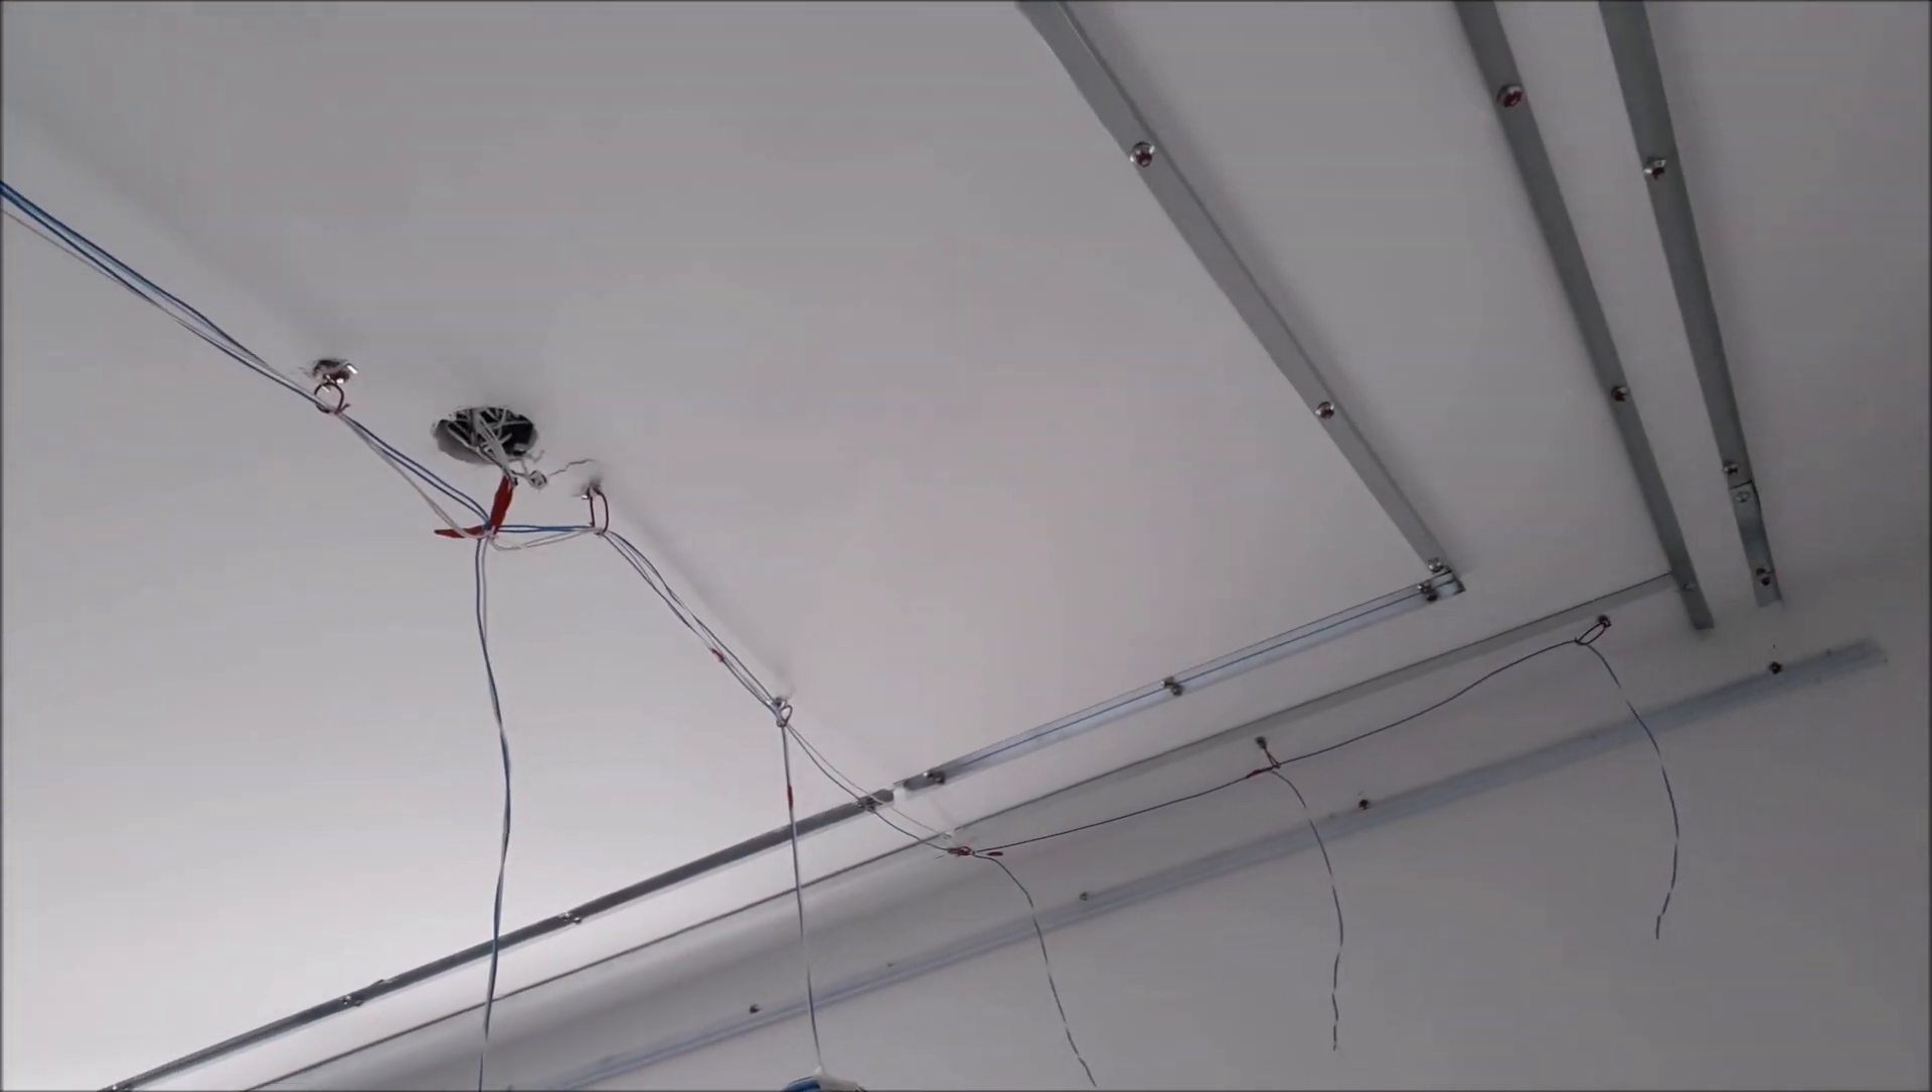Já fiz a fixação também de todas as cantoneiras que vai segurar o fechamento, tá?